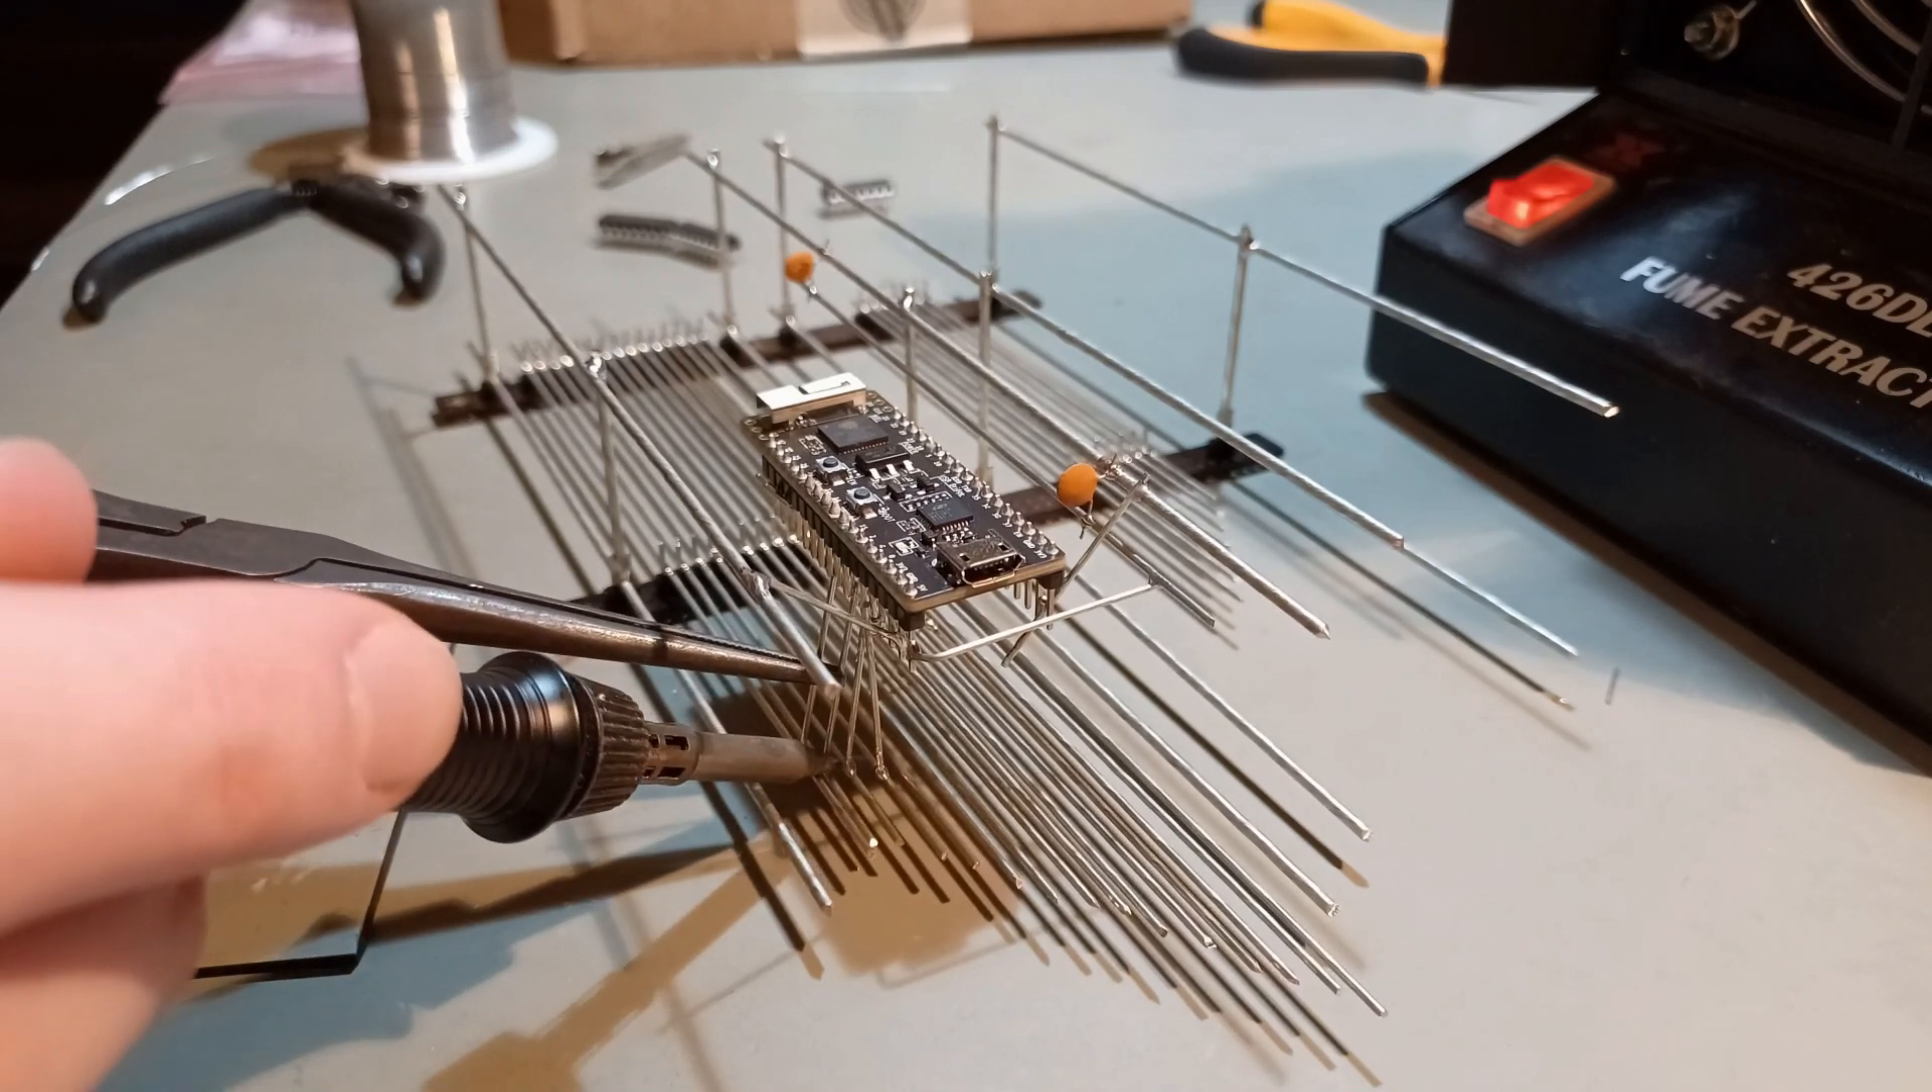Here I have already mounted the ESP32 and I'm connecting it to the hybrid auxiliary bus with a 20AWG wire.